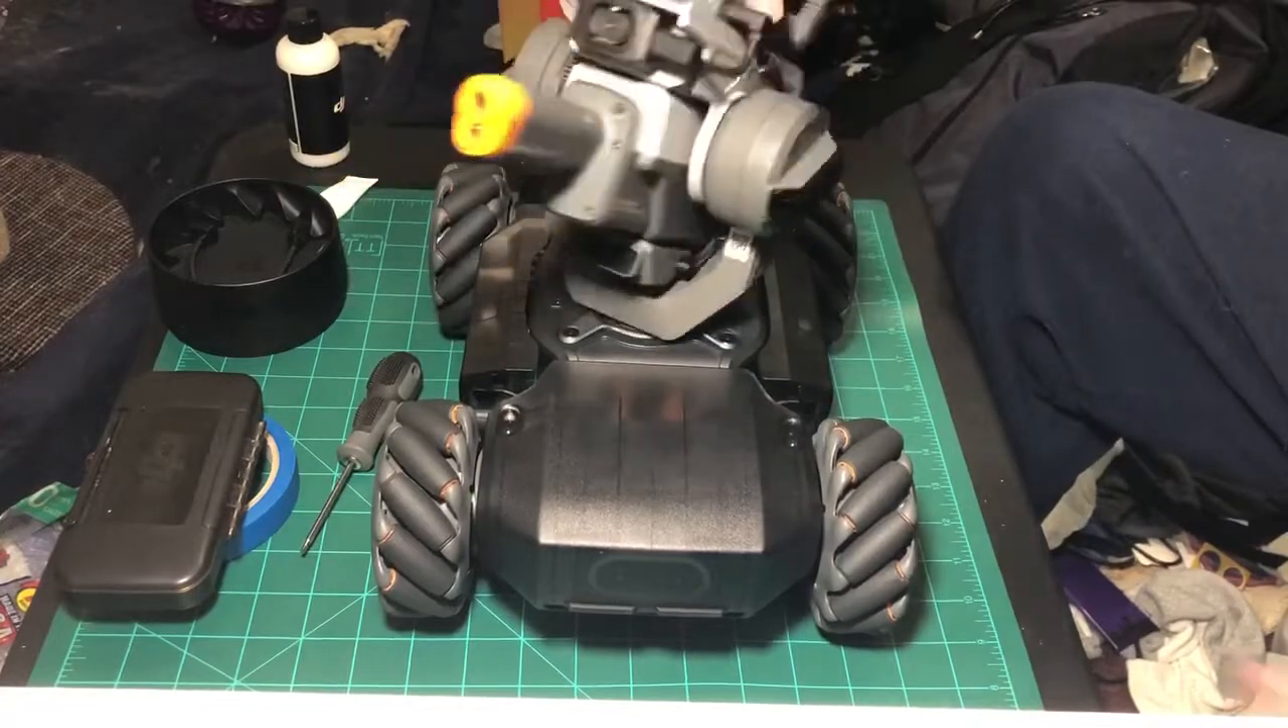This is the the robot all assembled.